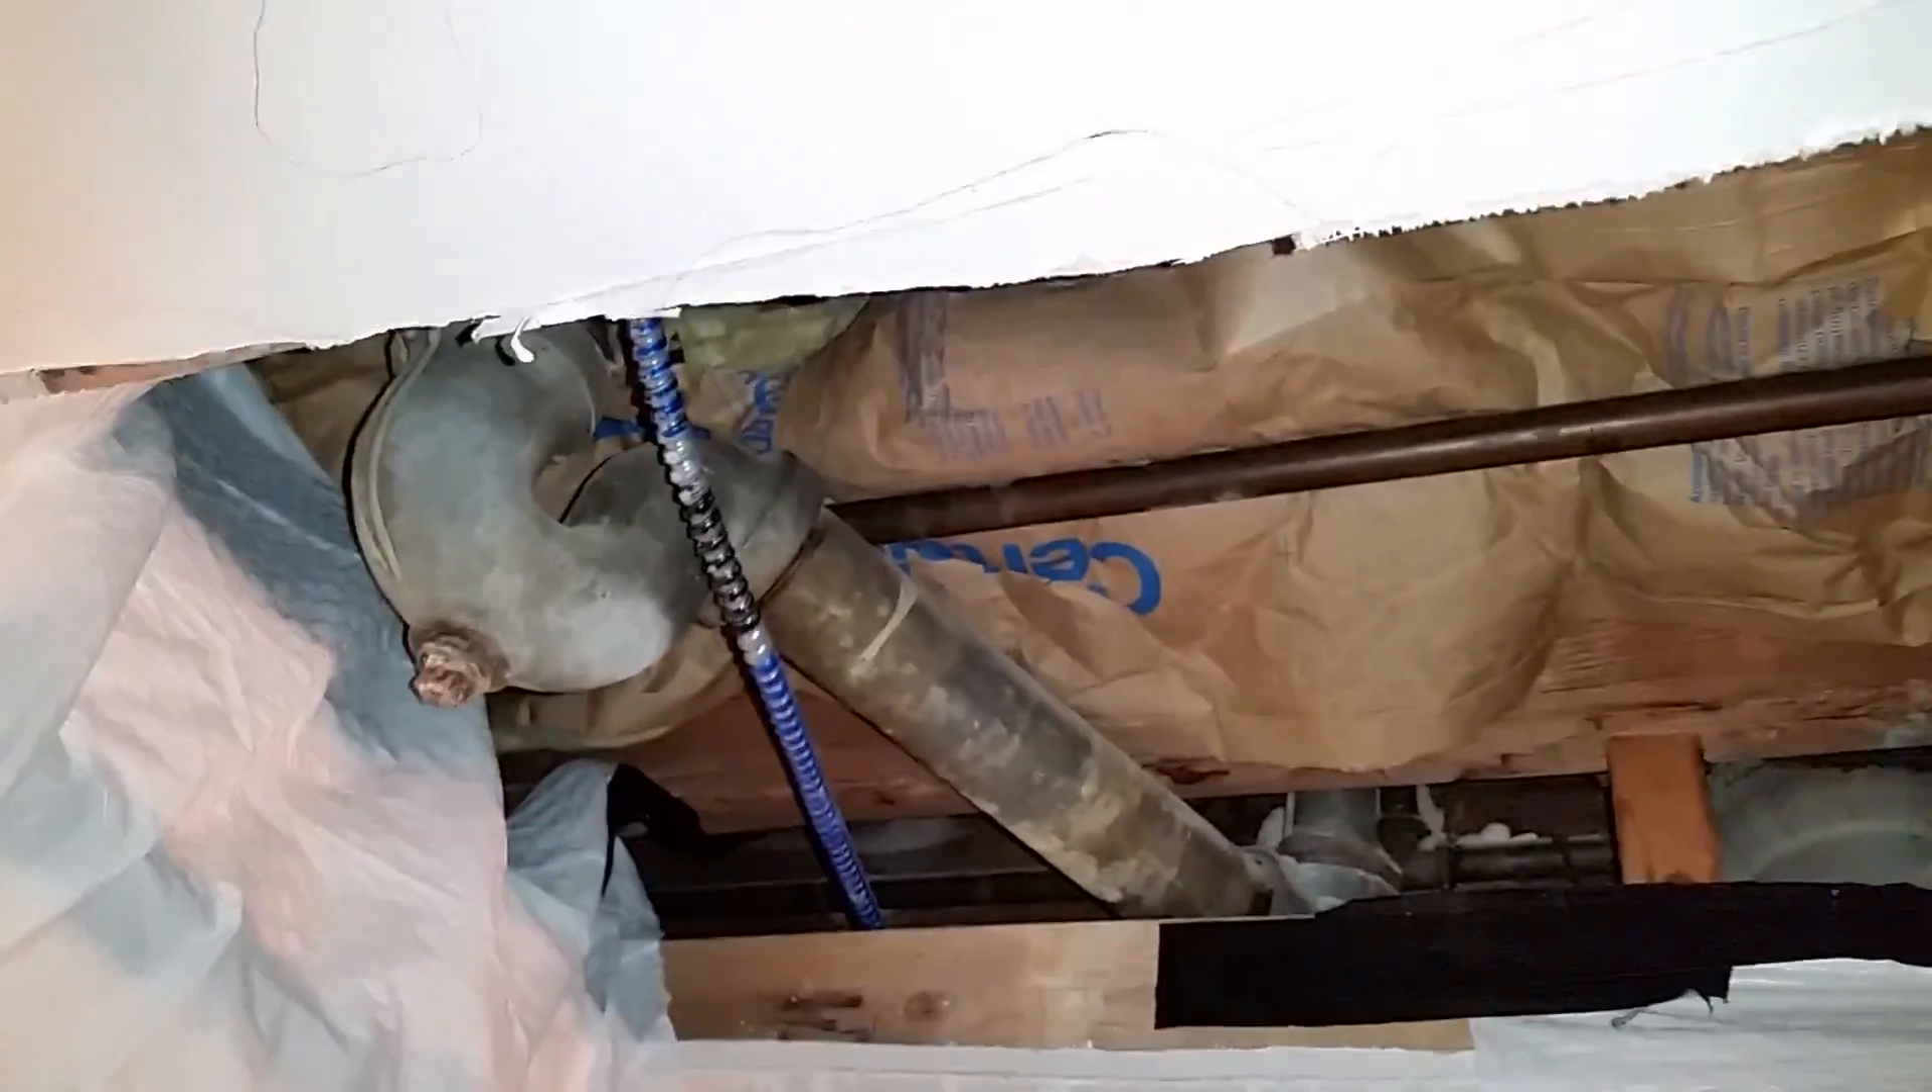All right guys I peeled back the sheetrock I took the sheetrock off and I started in the area where the drain was and I found water damage from the sheetrock.